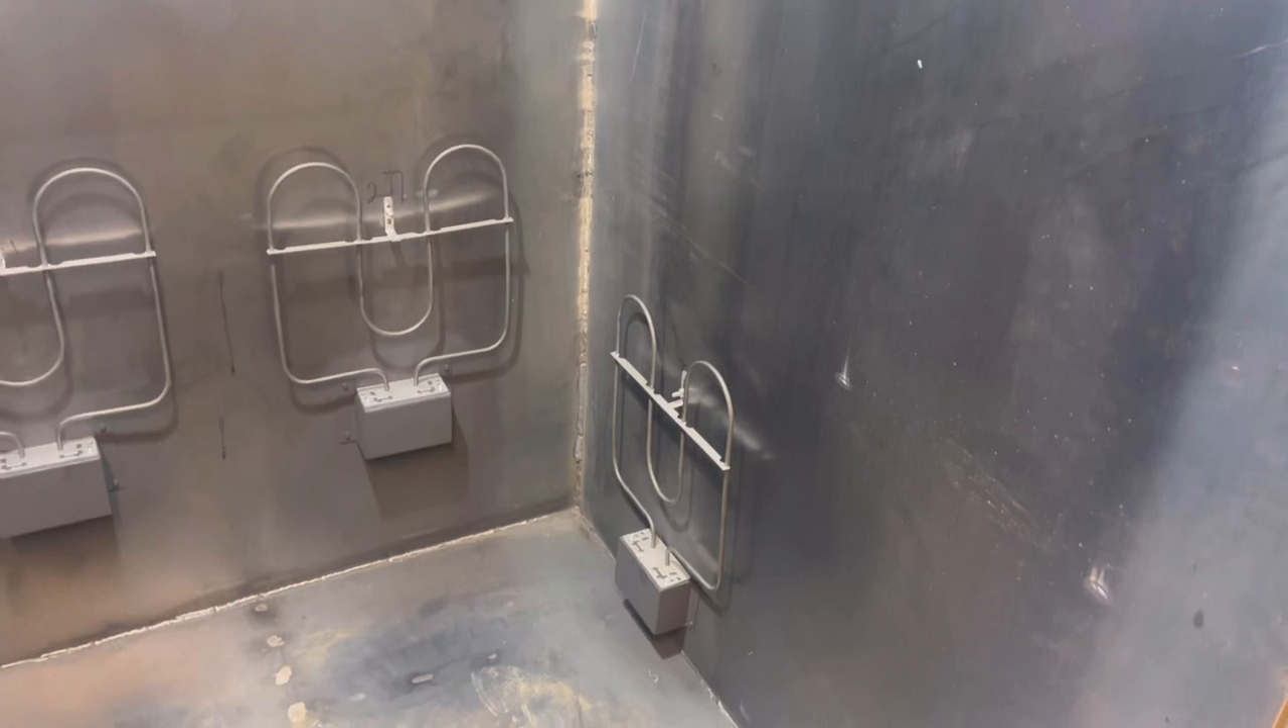Okay guys so we've got the heat elements all uh mounted and wired in.